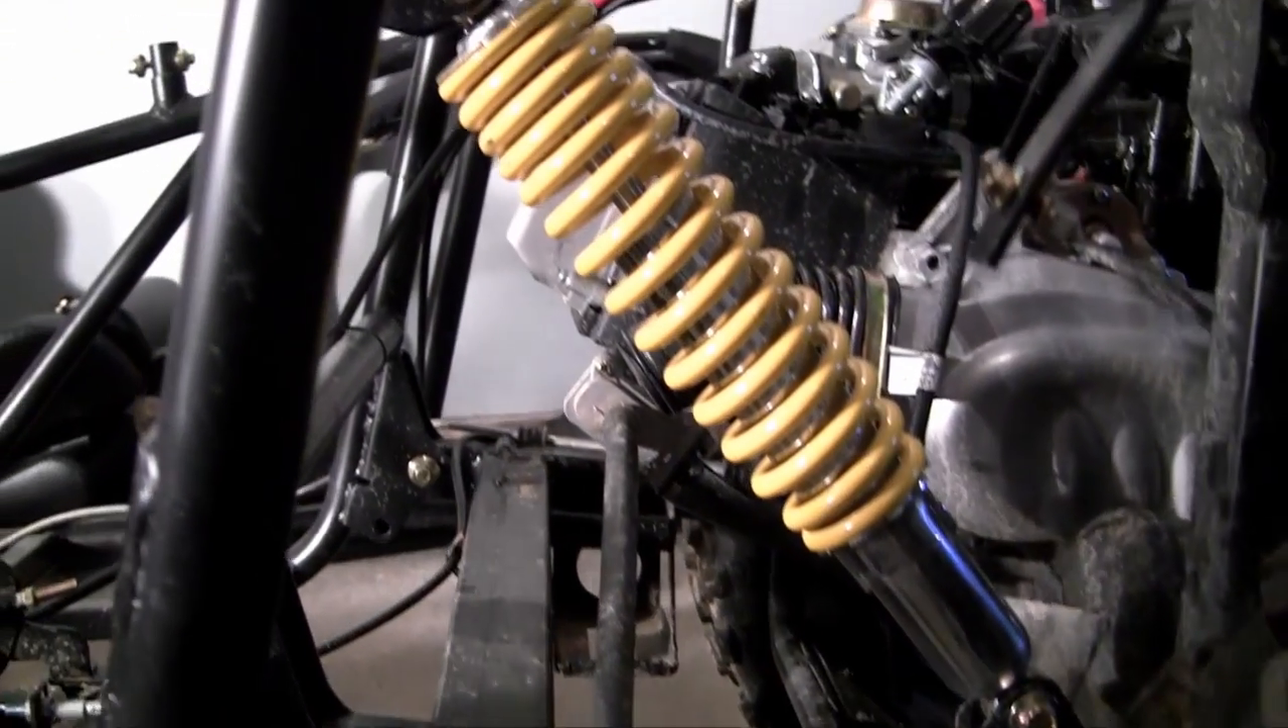The rear strut is on perfectly and we never even had to touch a strut coil tool.